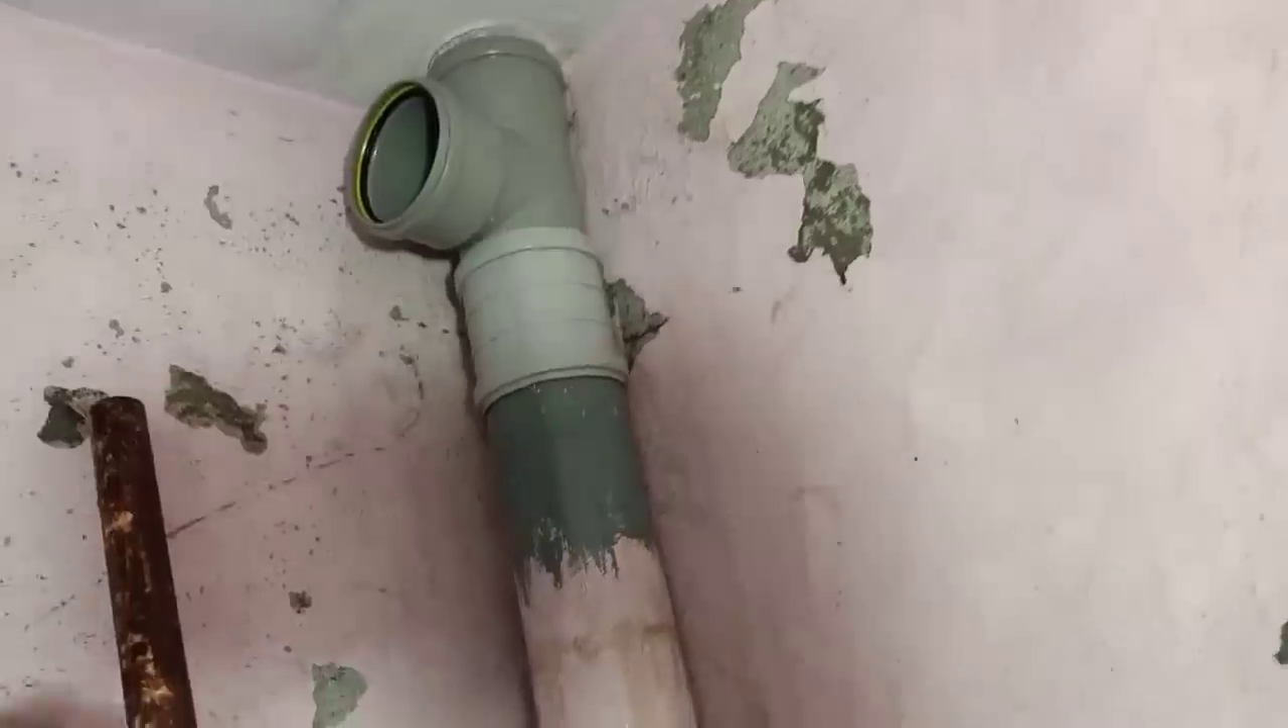तो आप देखें दोस्तों यहाँ पर T connect हो गया है।